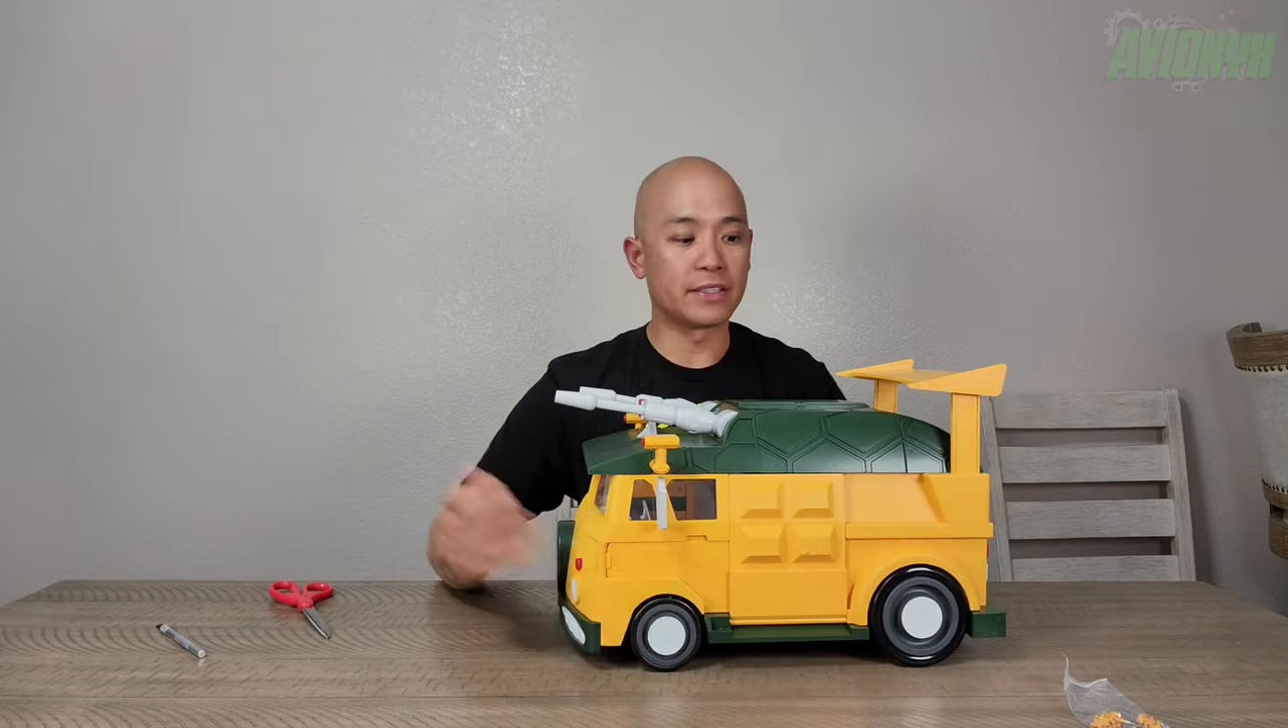So there is the spoiler all assembled.